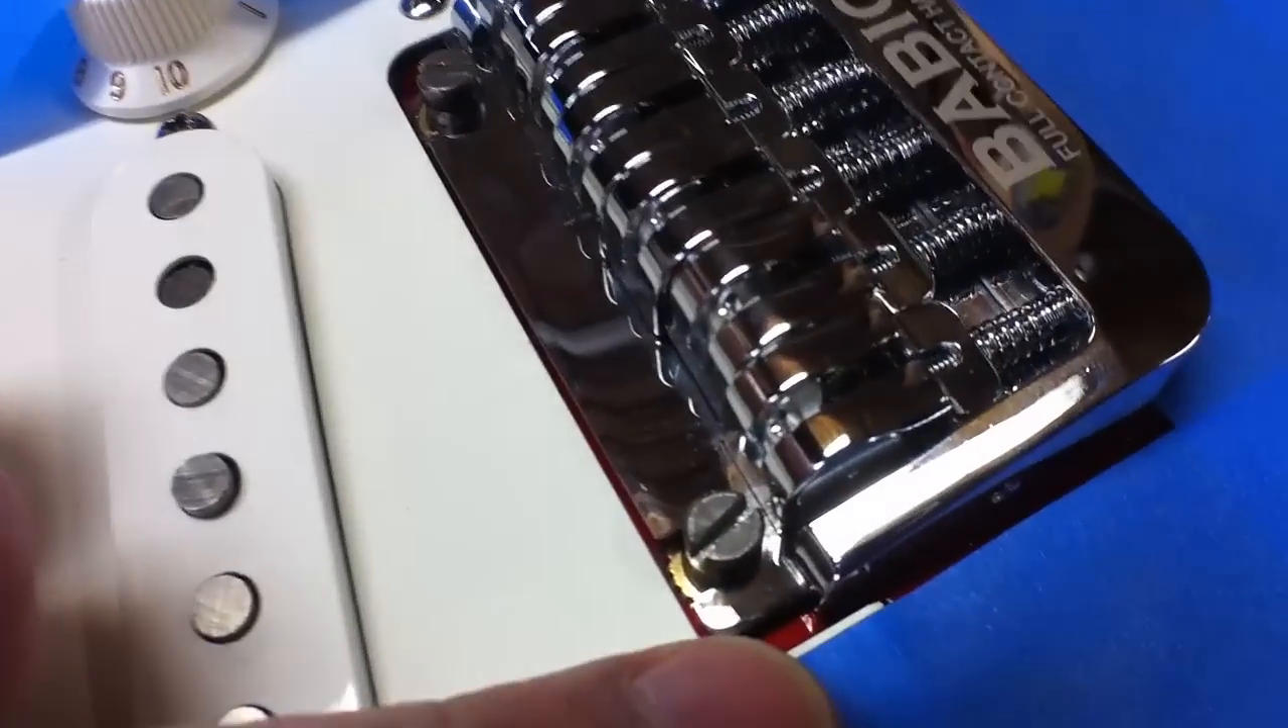The tremolo is in place.